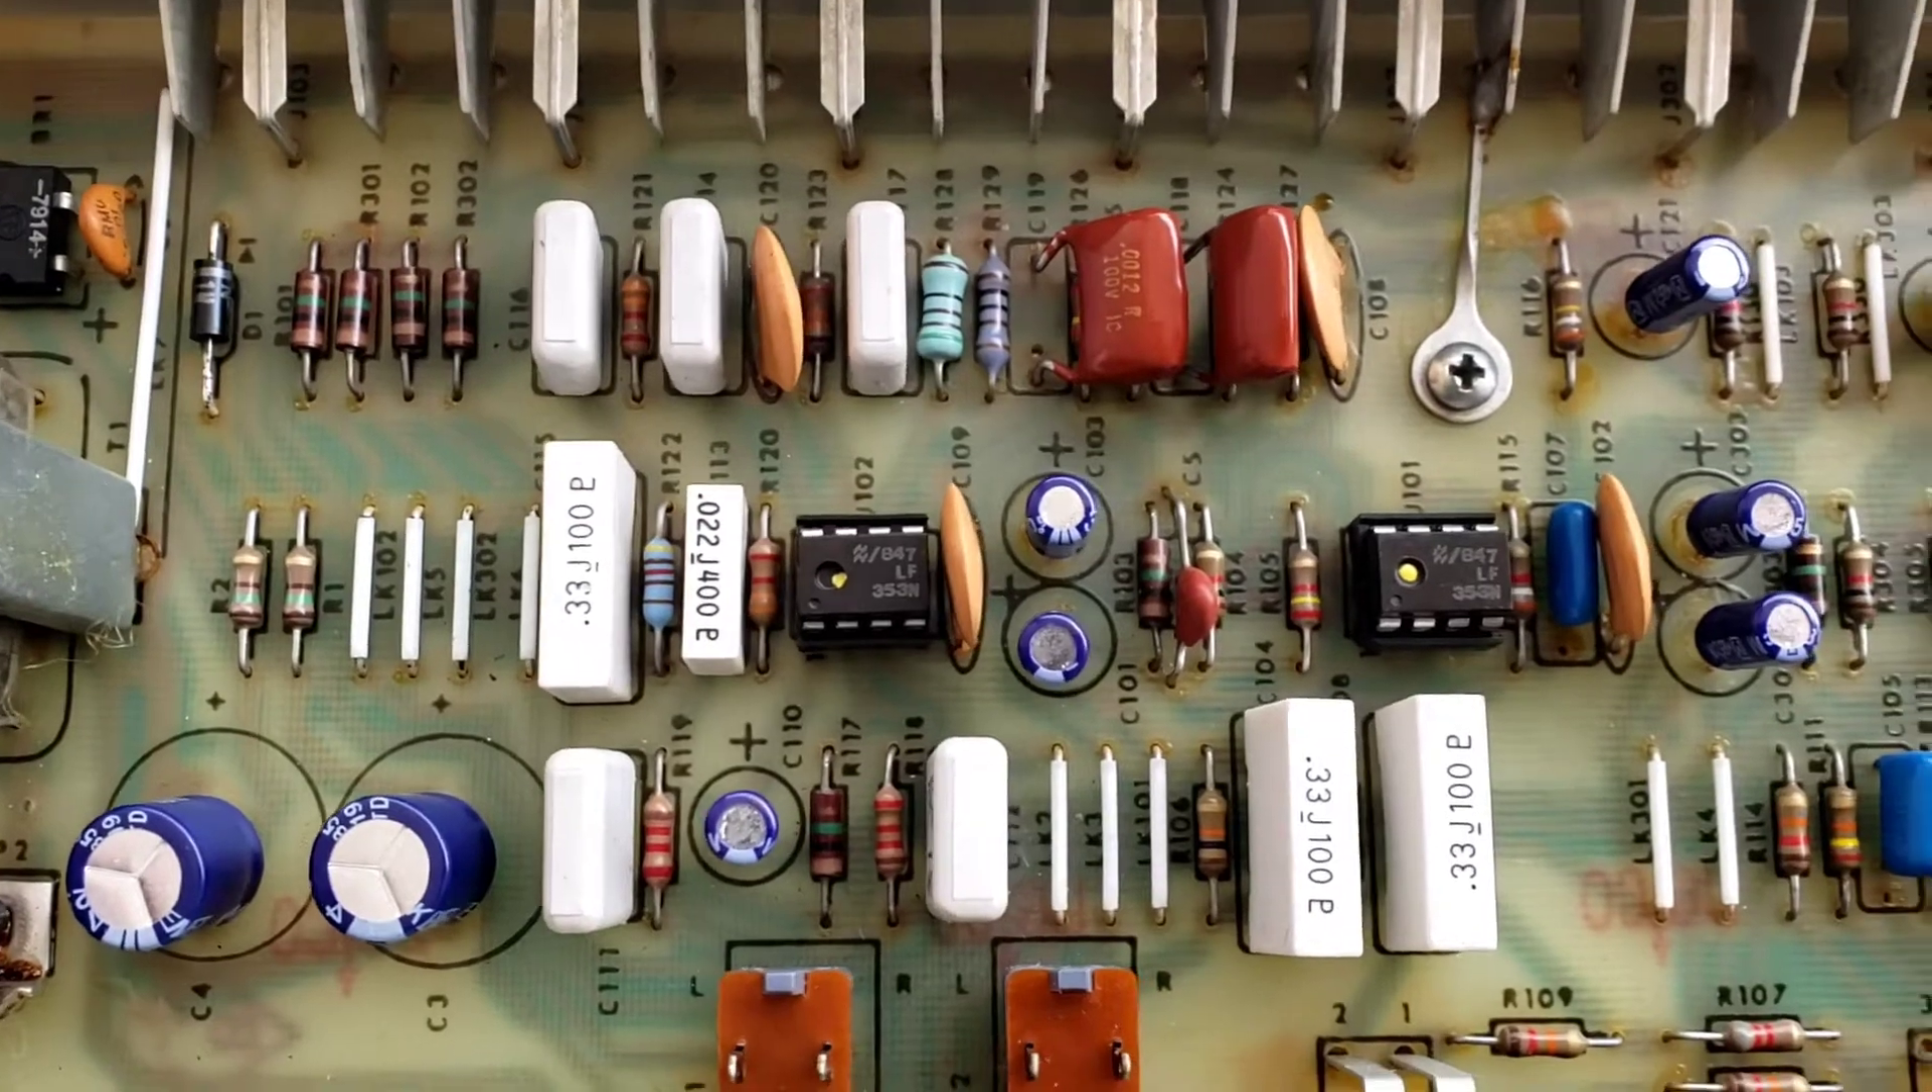Everything has been installed back. Capacitors are in place.